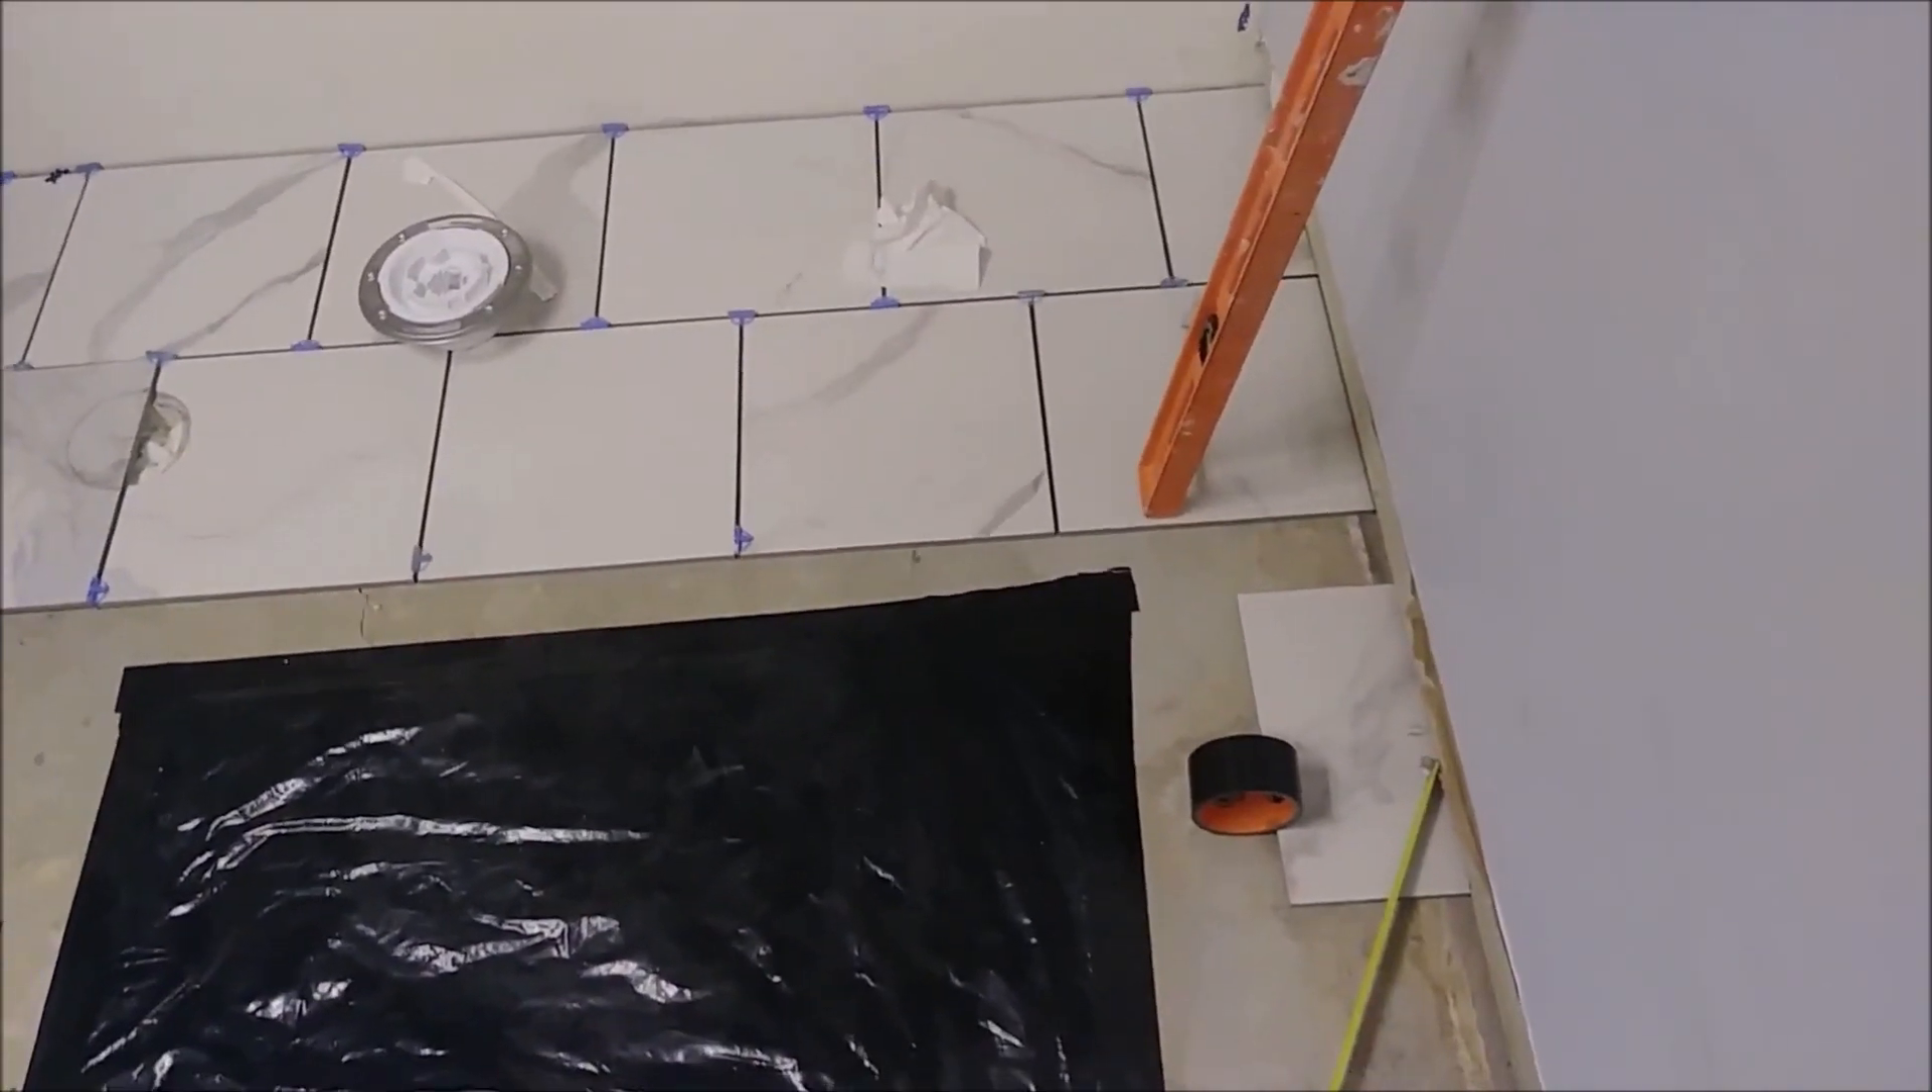My intention is to put tiles here and I just started to put them.